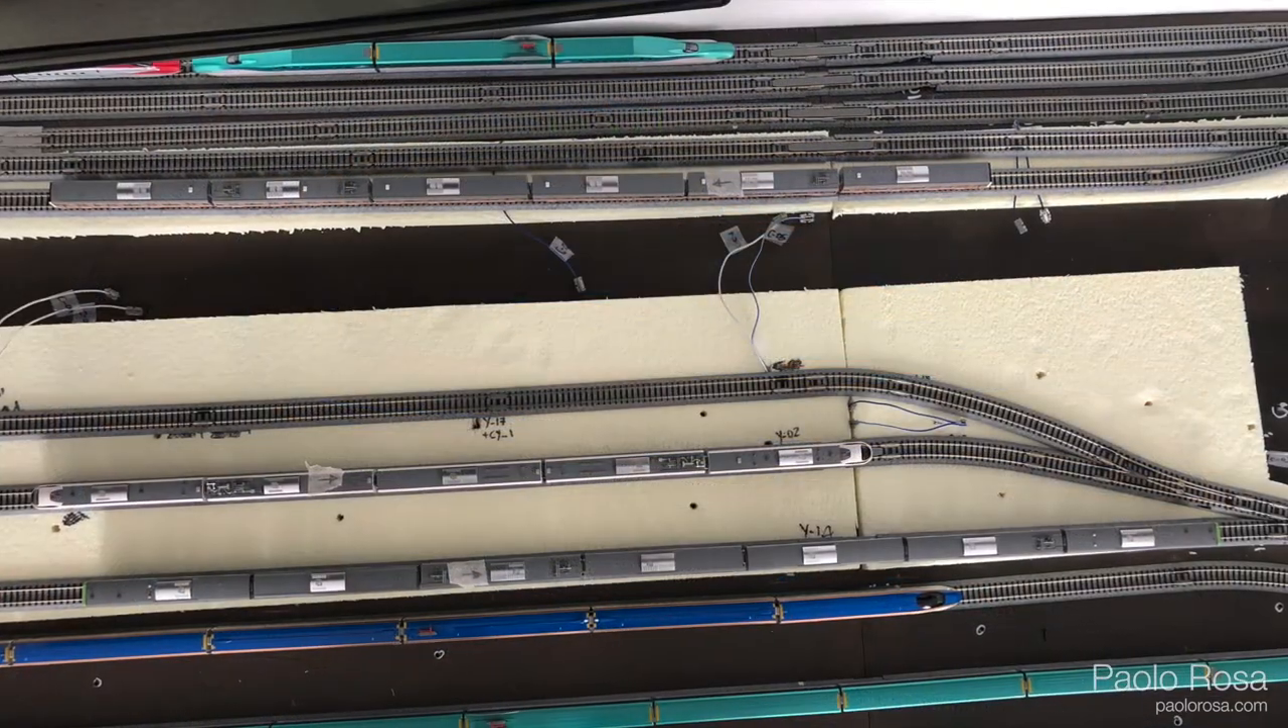I put underneath the tracks a 2cm thick extruded polystyrene foam.